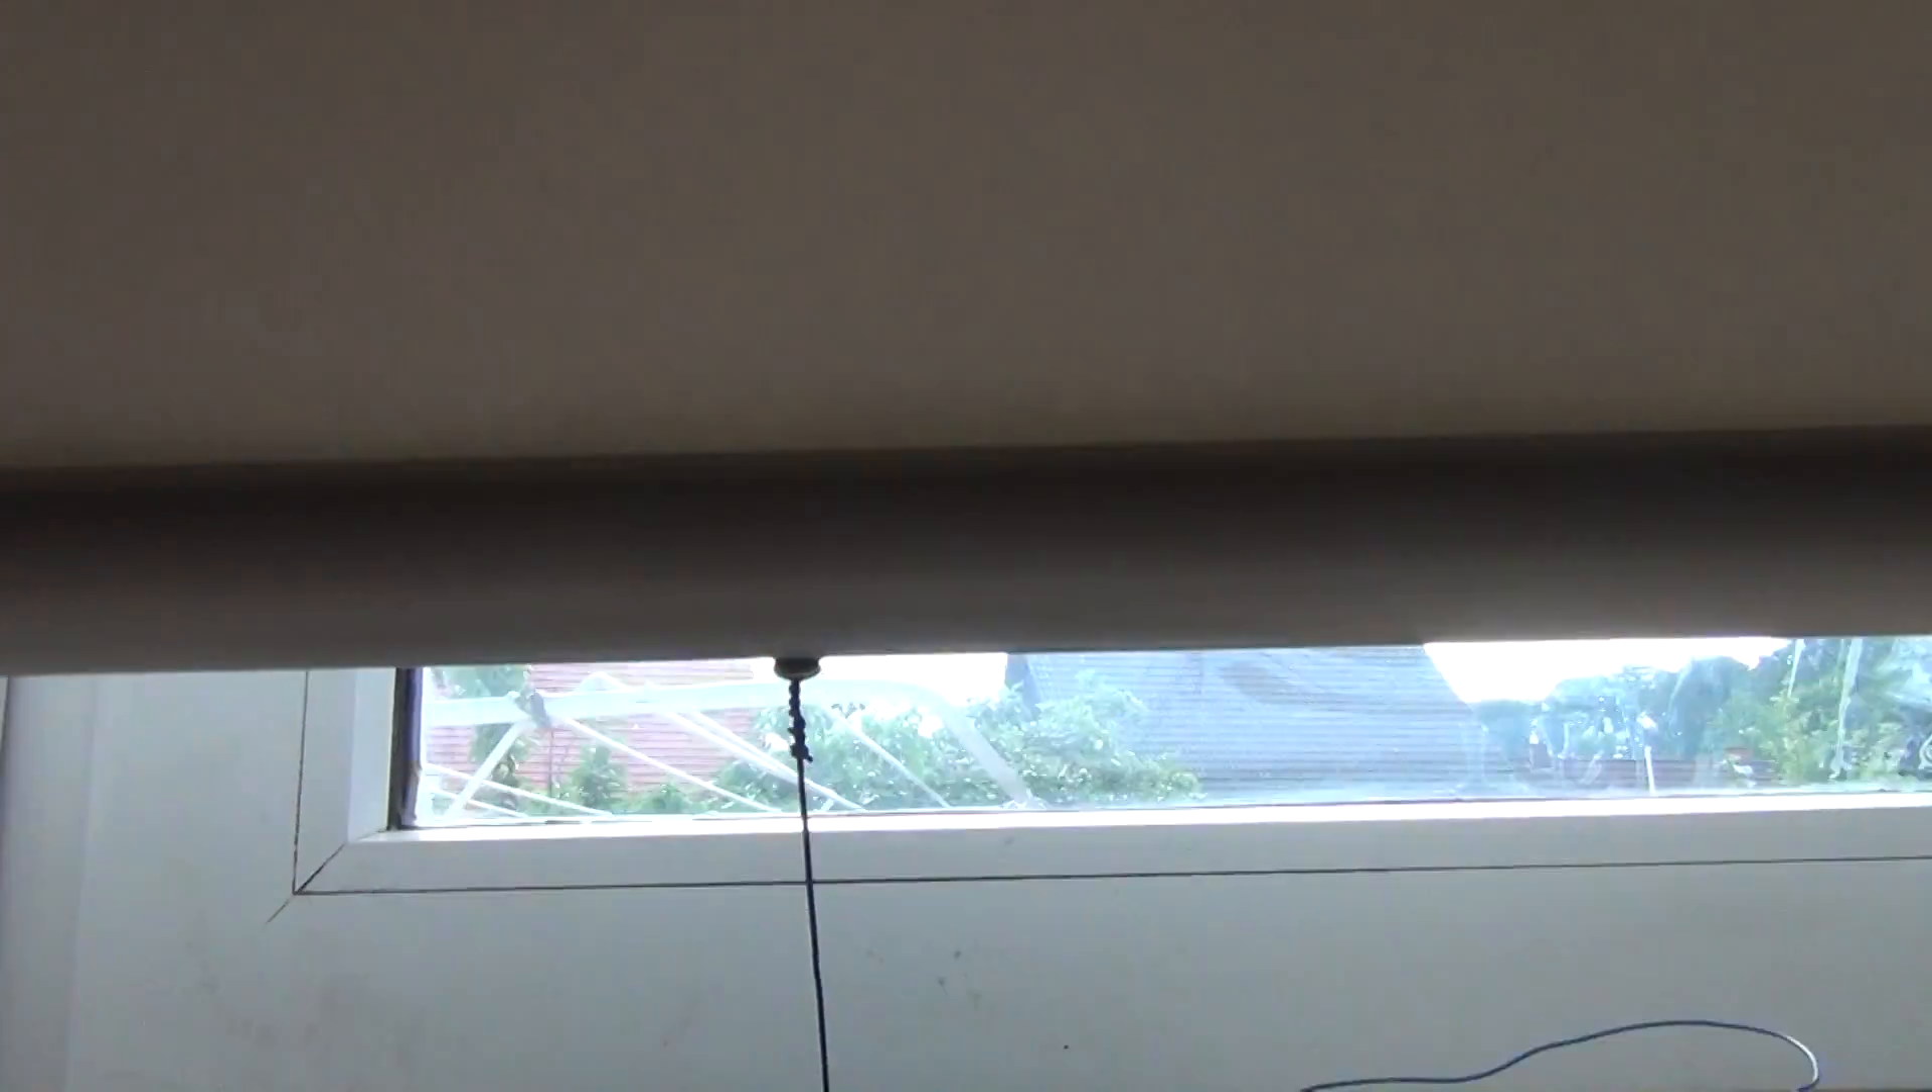And you can see here that I simply attached a piece of wire onto a screw that you can find here down on this tube.